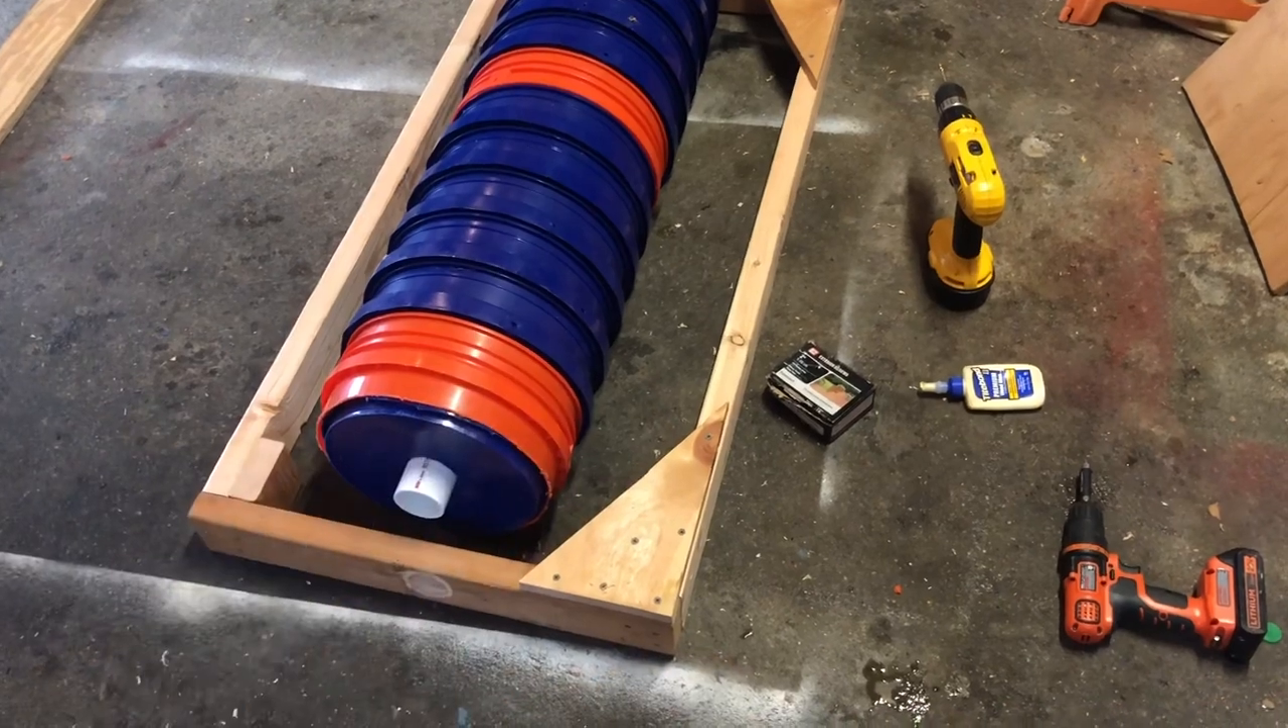So i'm calling it a day here at the end of day two and uh we have our frame and we are reinforcing it you can see the back triangle pieces are in.